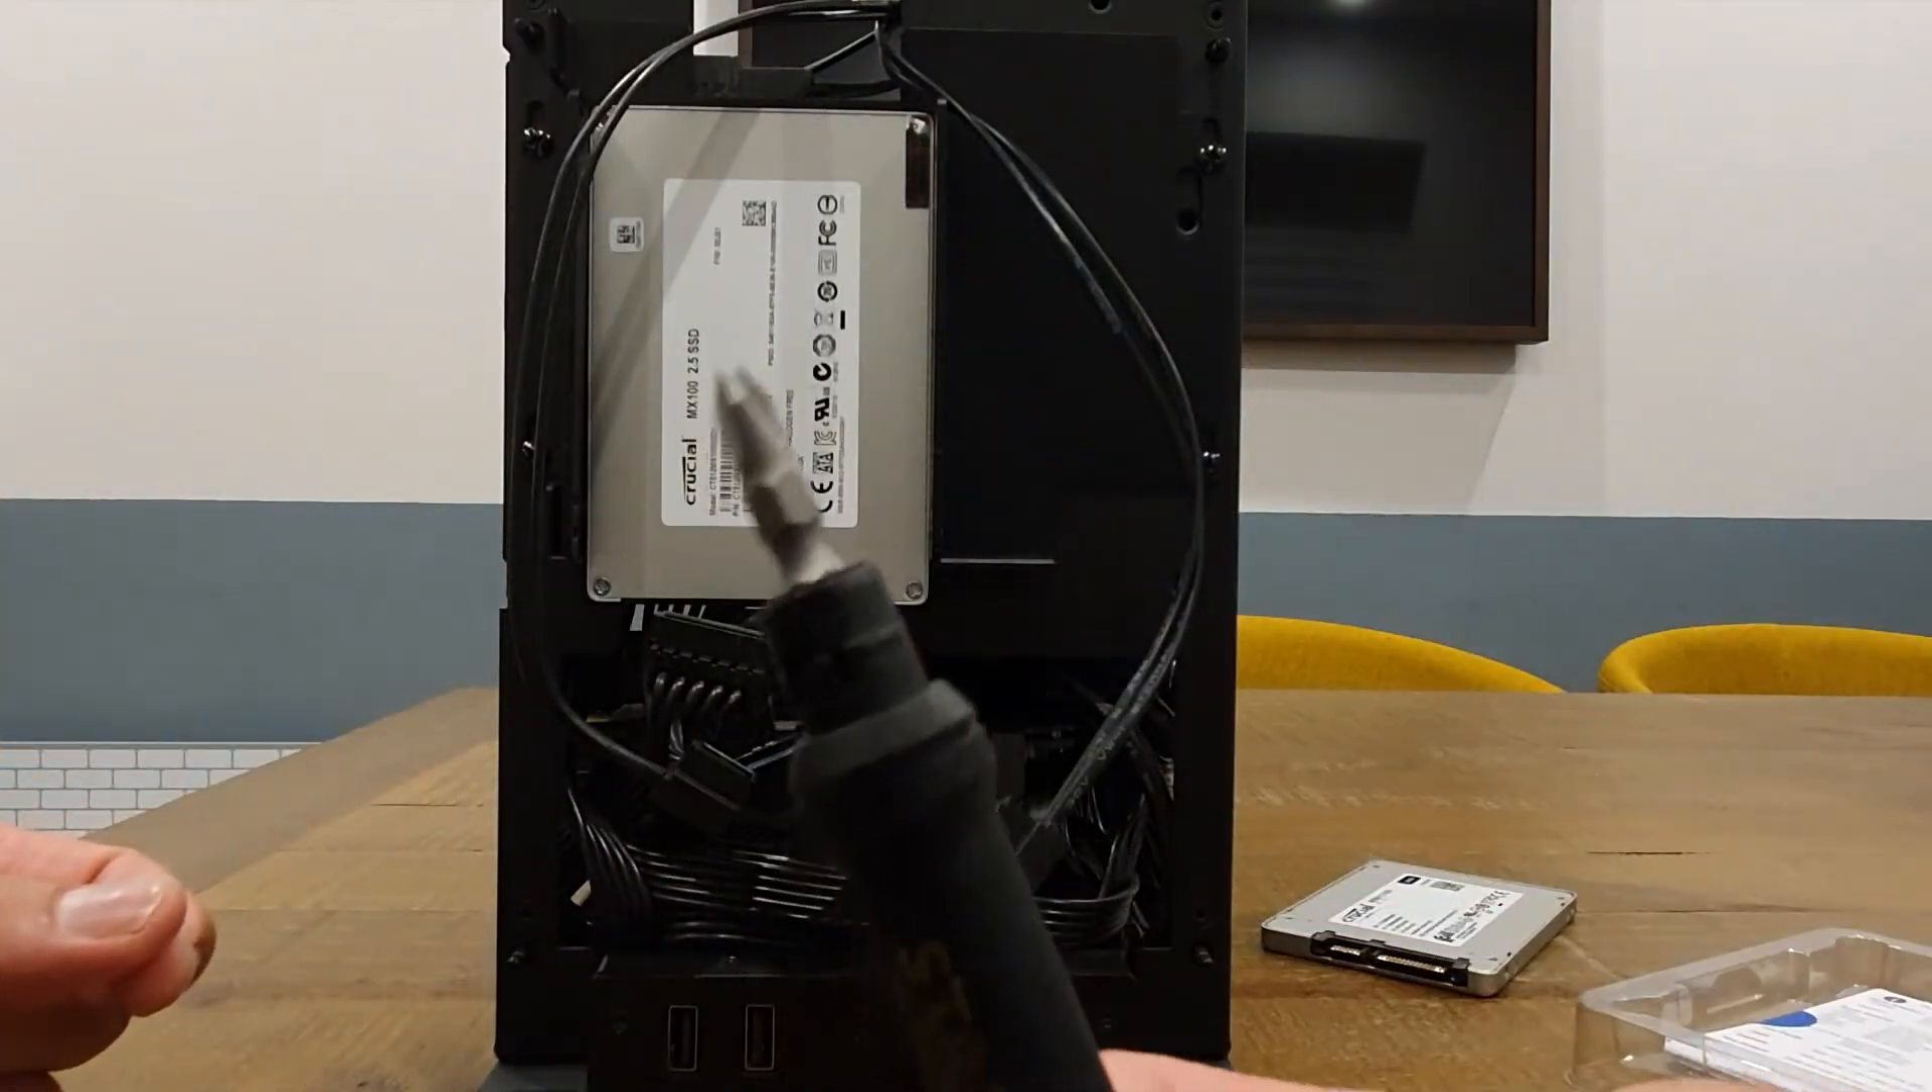That first drive is out. We just need to get the second drive out now.